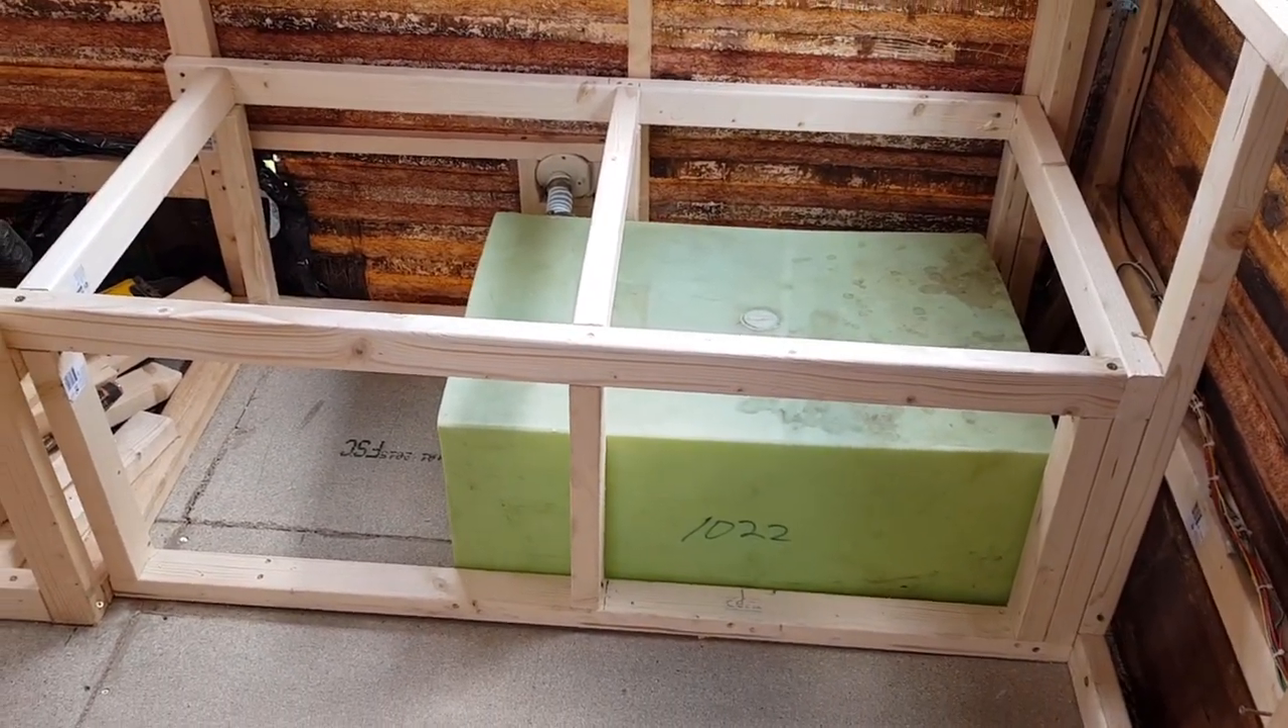That's the bench seat coming together on the other side.